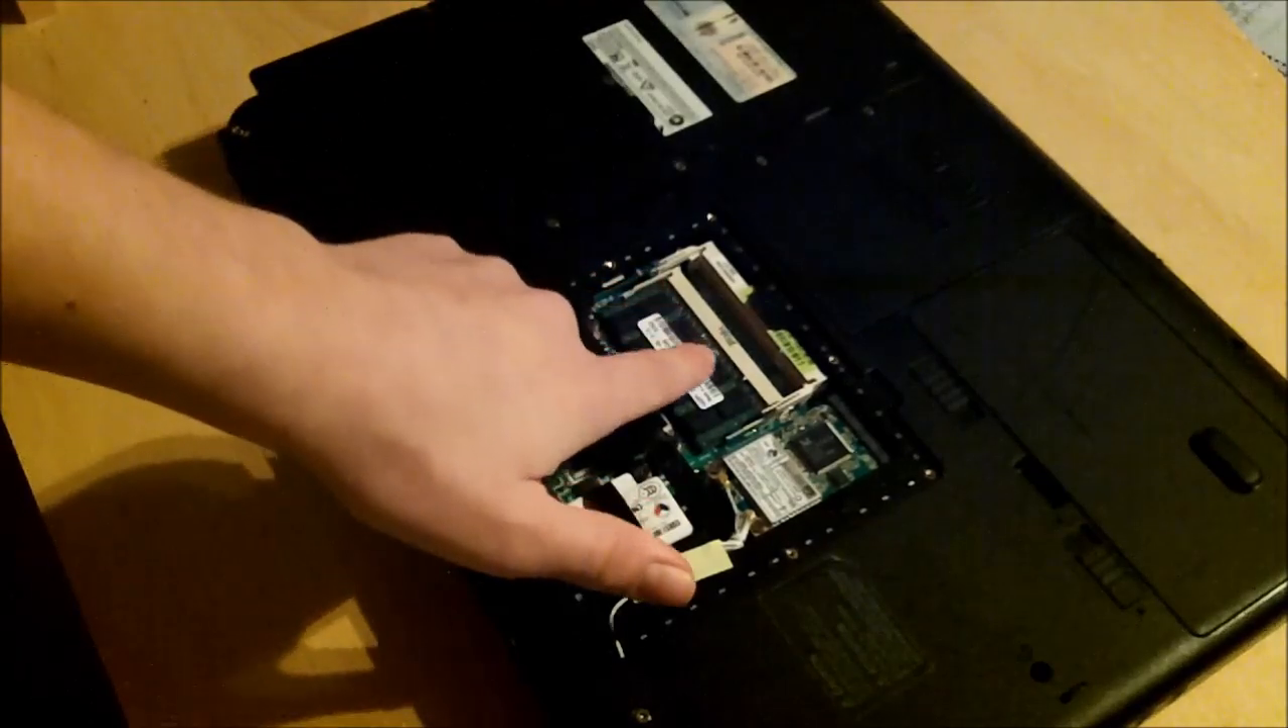And as you can see here, the main components of the laptop are exposed.